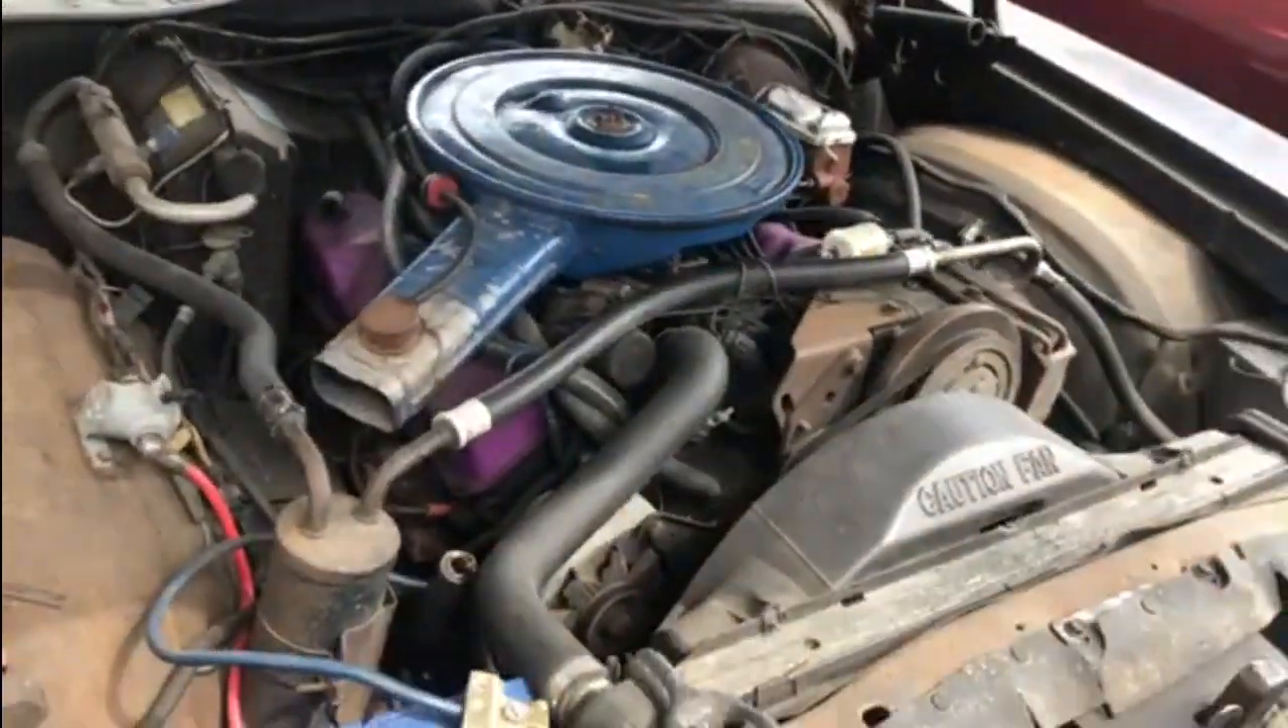And that's all back together with the air filter on.